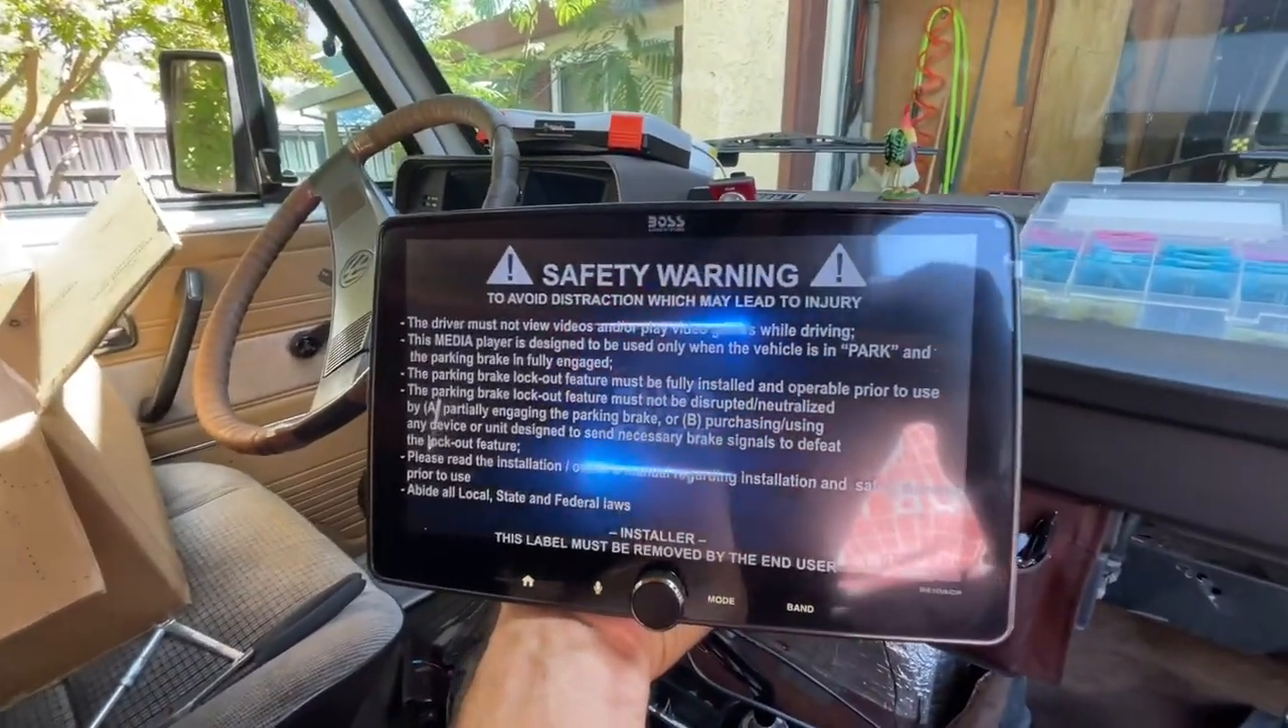I still got the plastic on the screen as you can tell.